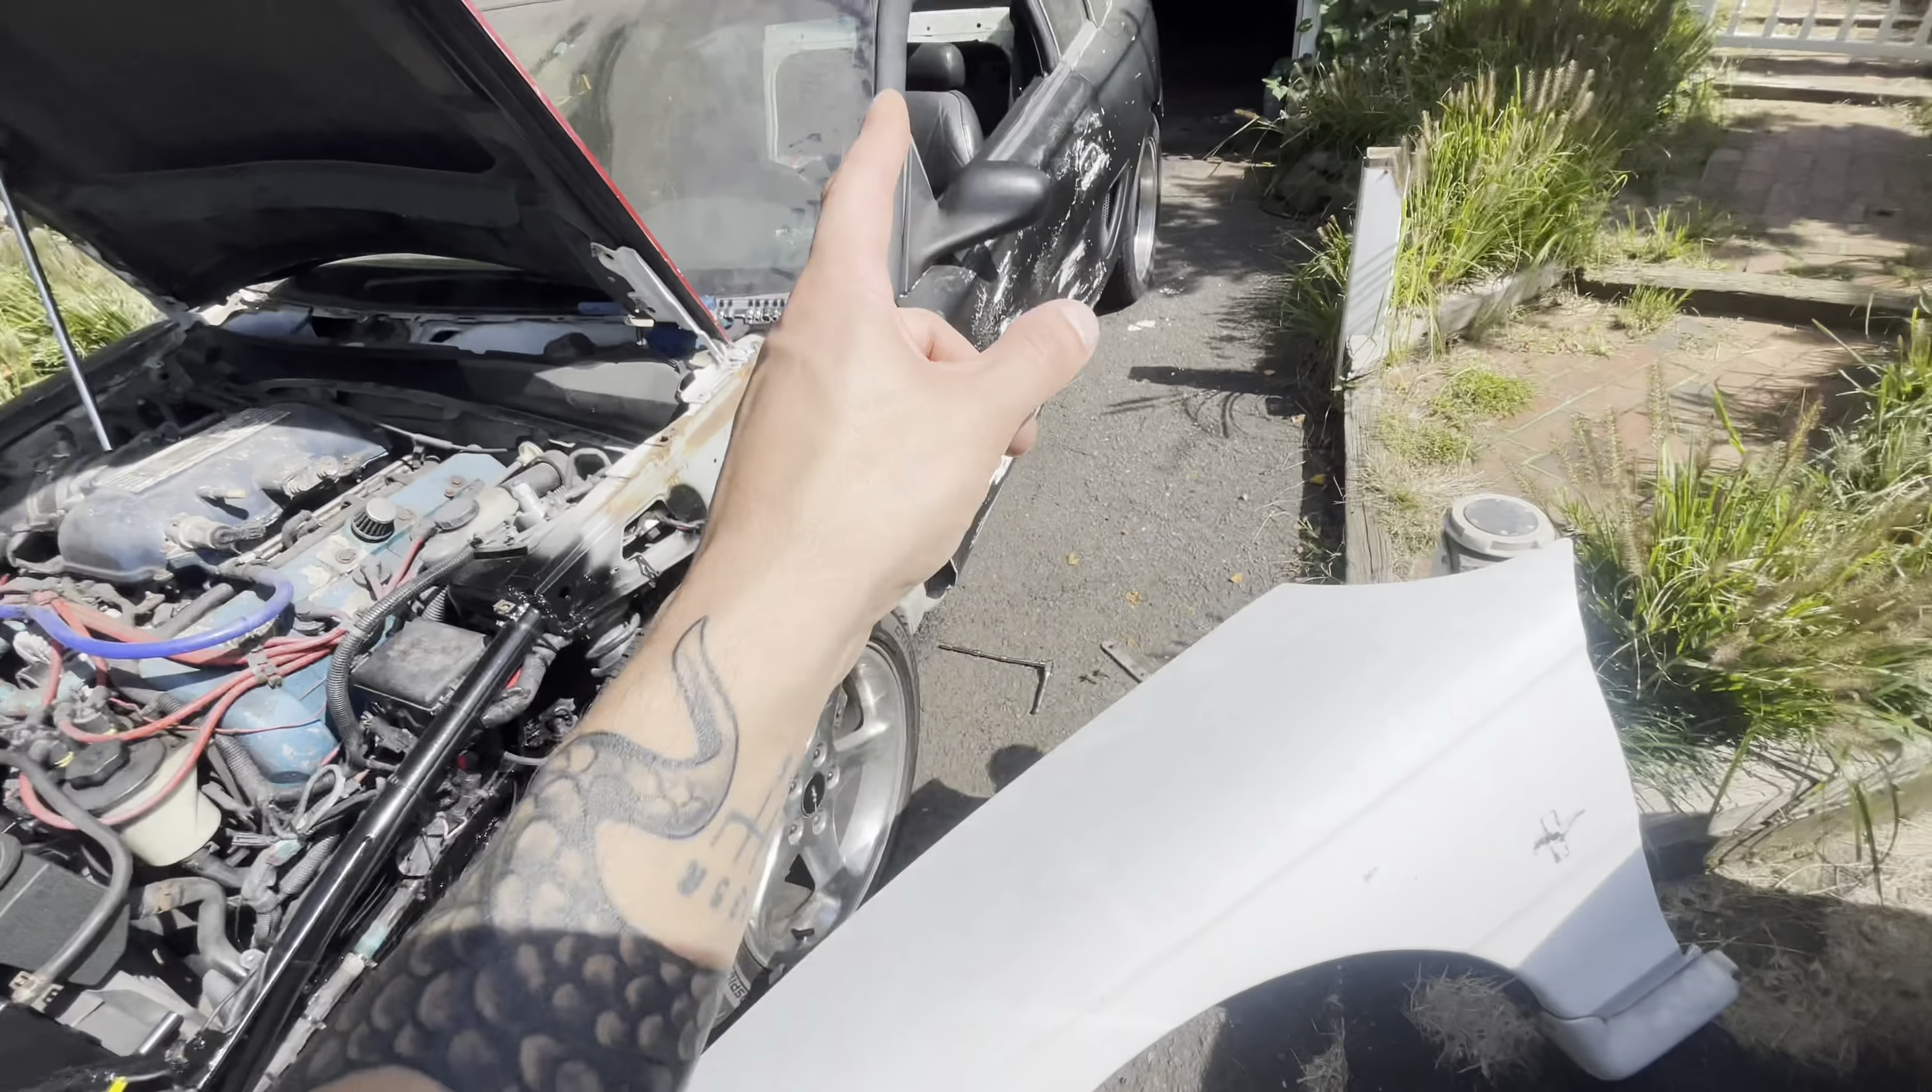So as you can see, I removed the driver's side fender.